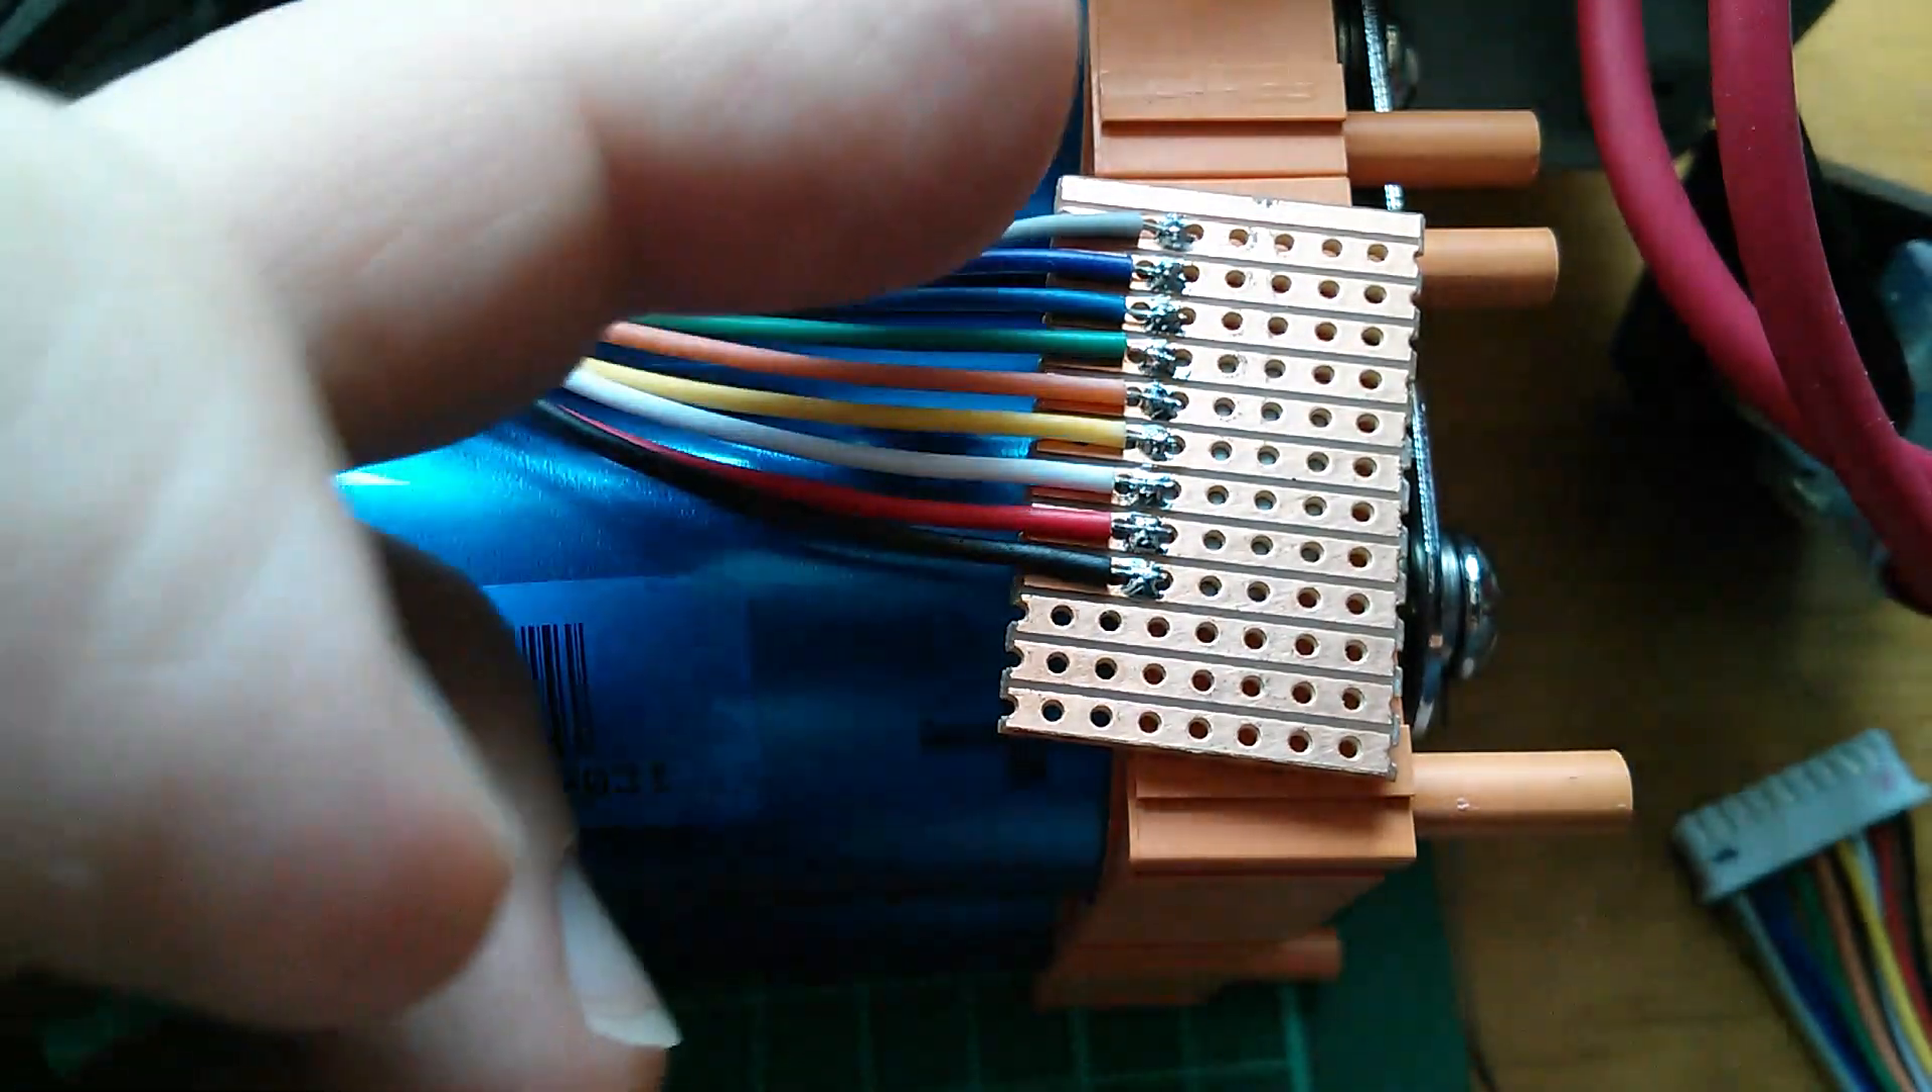So there are the nine wires soldered to the piece of Vero board.